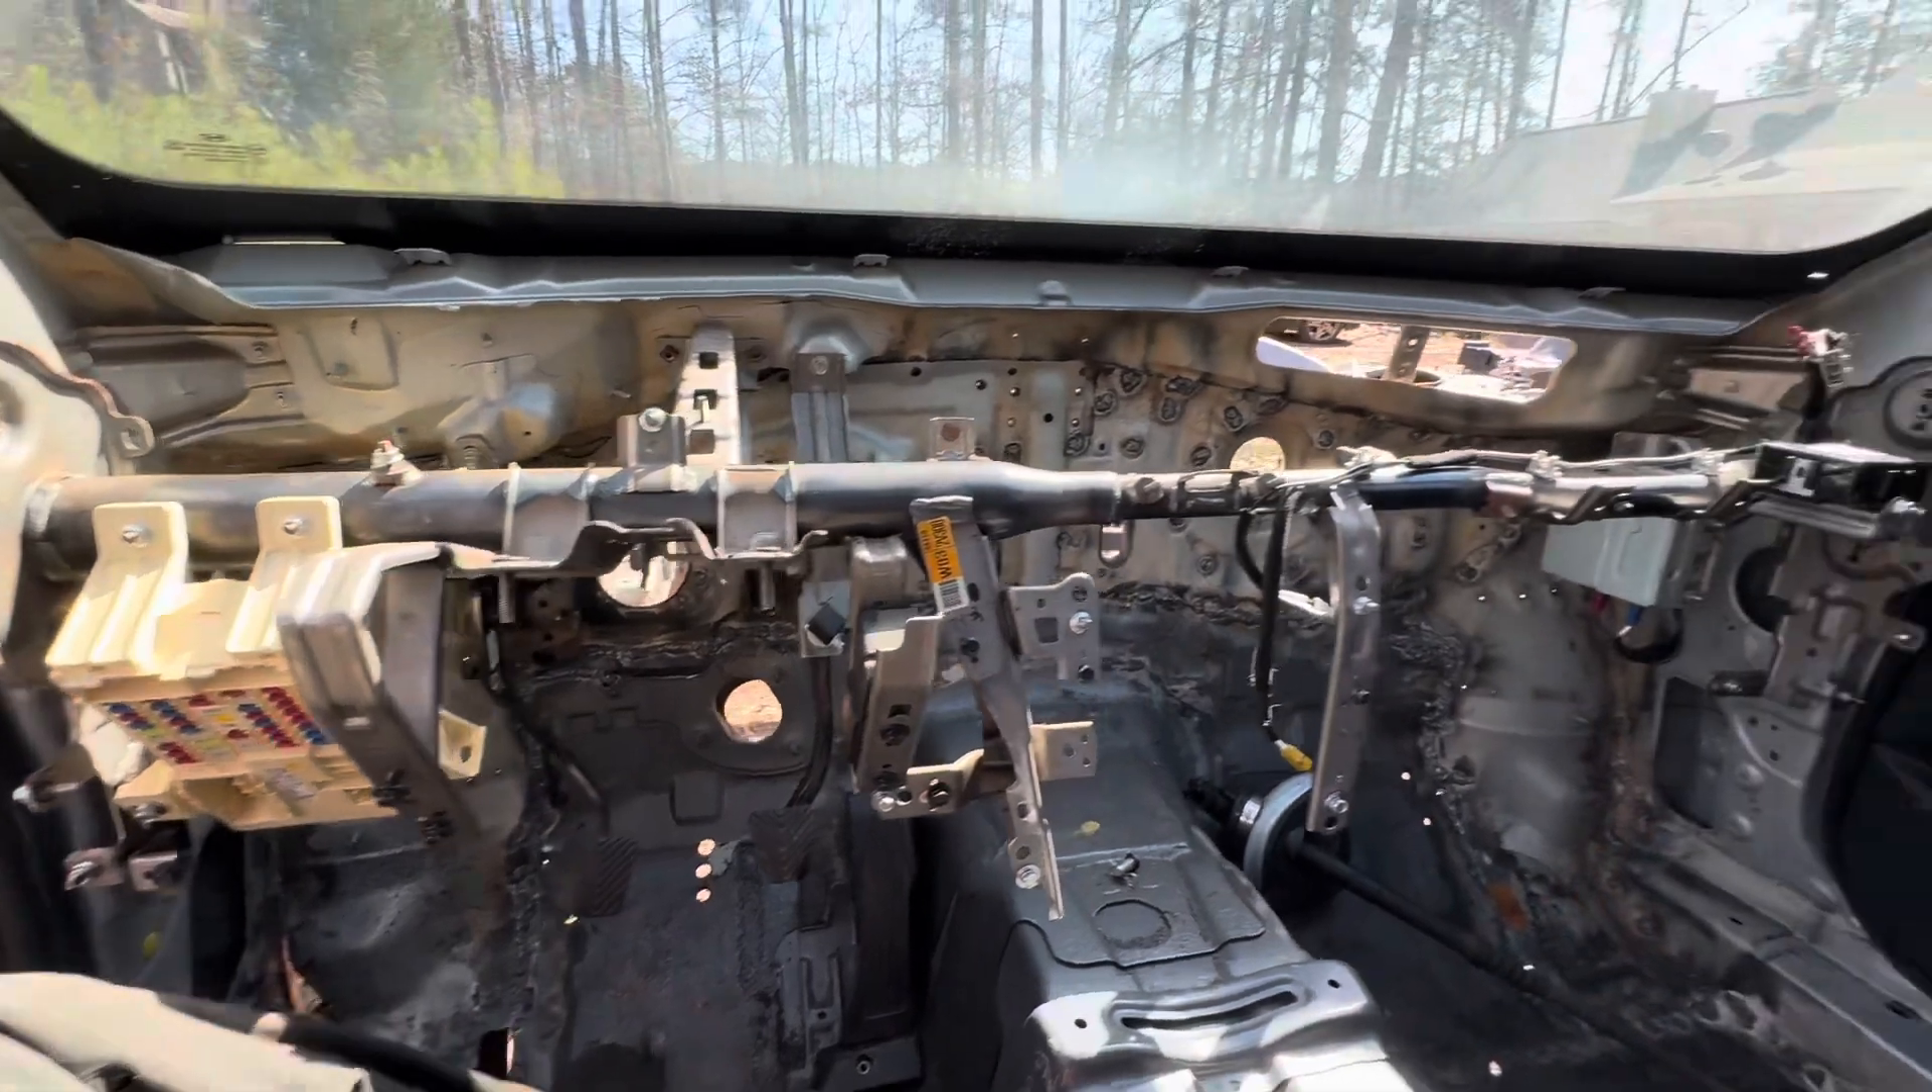Okay so i've completely stripped the dashboard reinforcement frame uh removed the heat and air box.